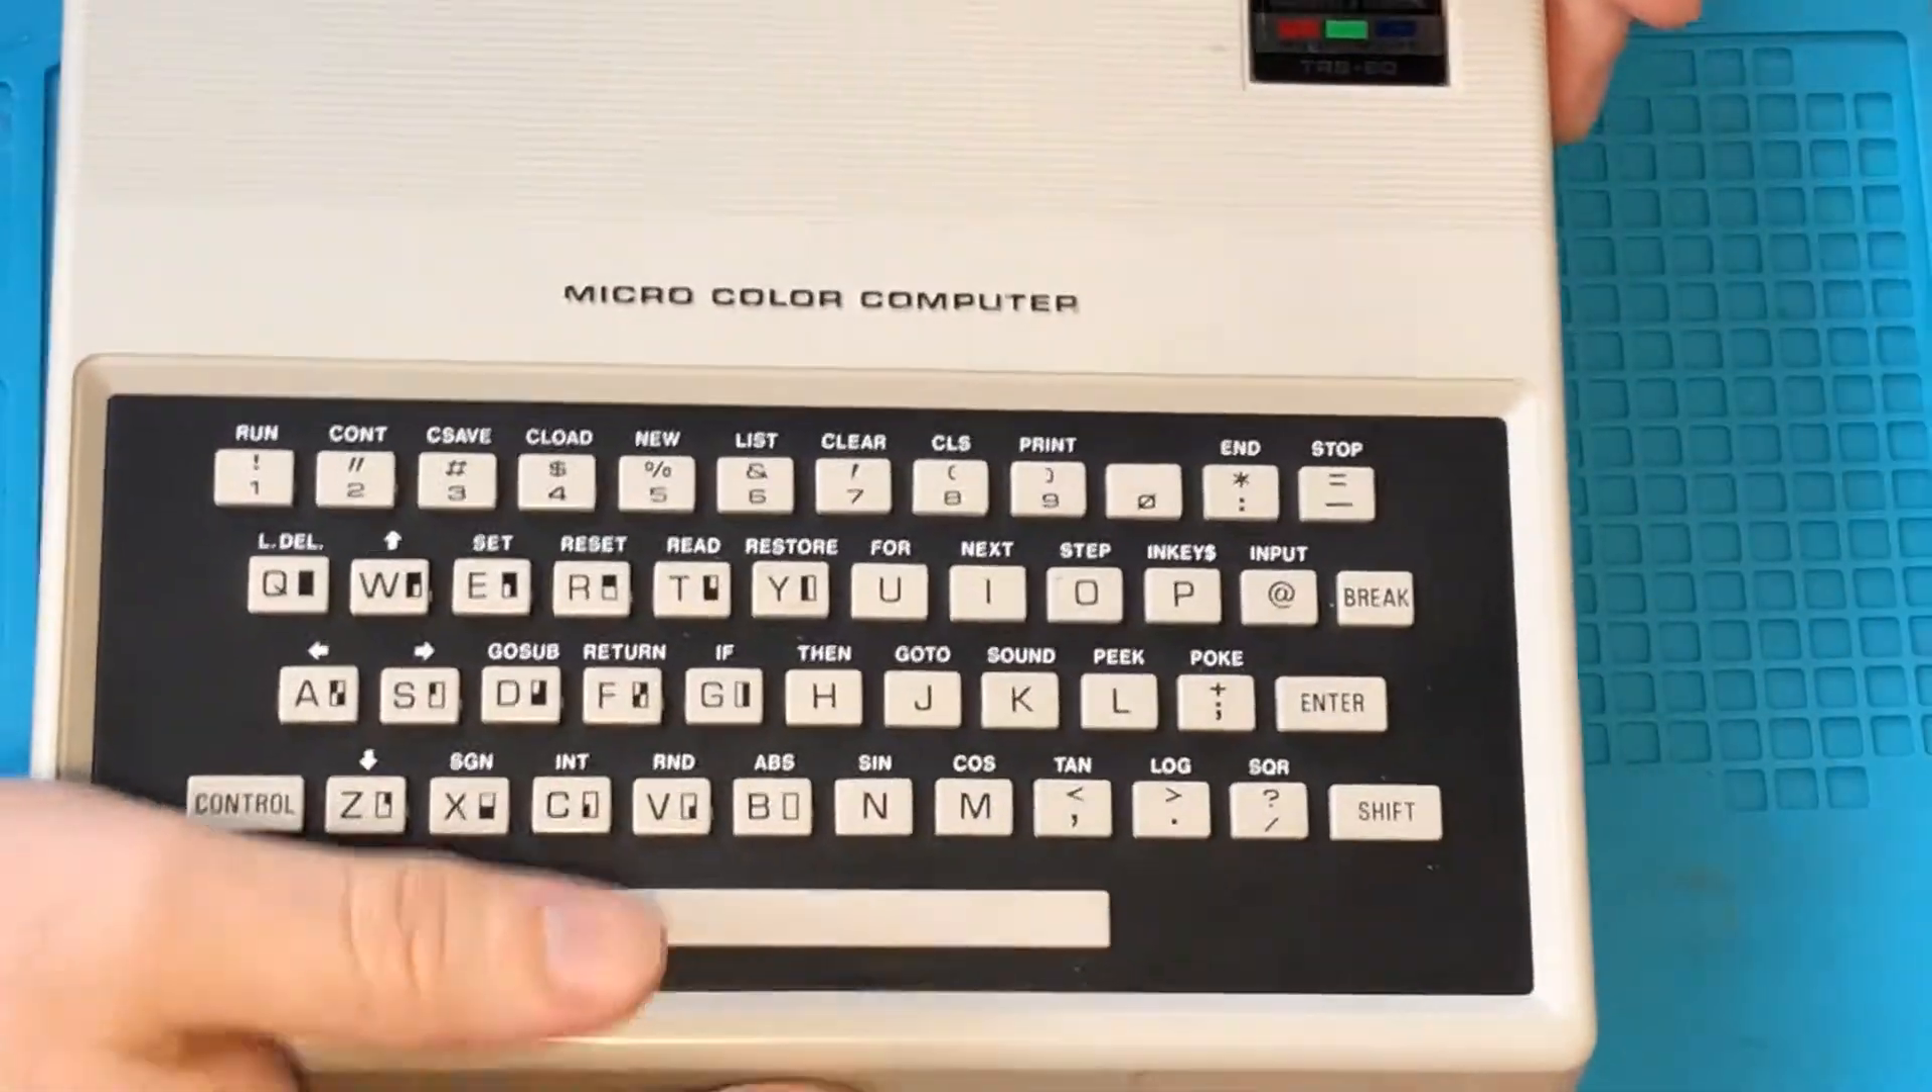It's time to put this computer back together. And there we go. It's back together.